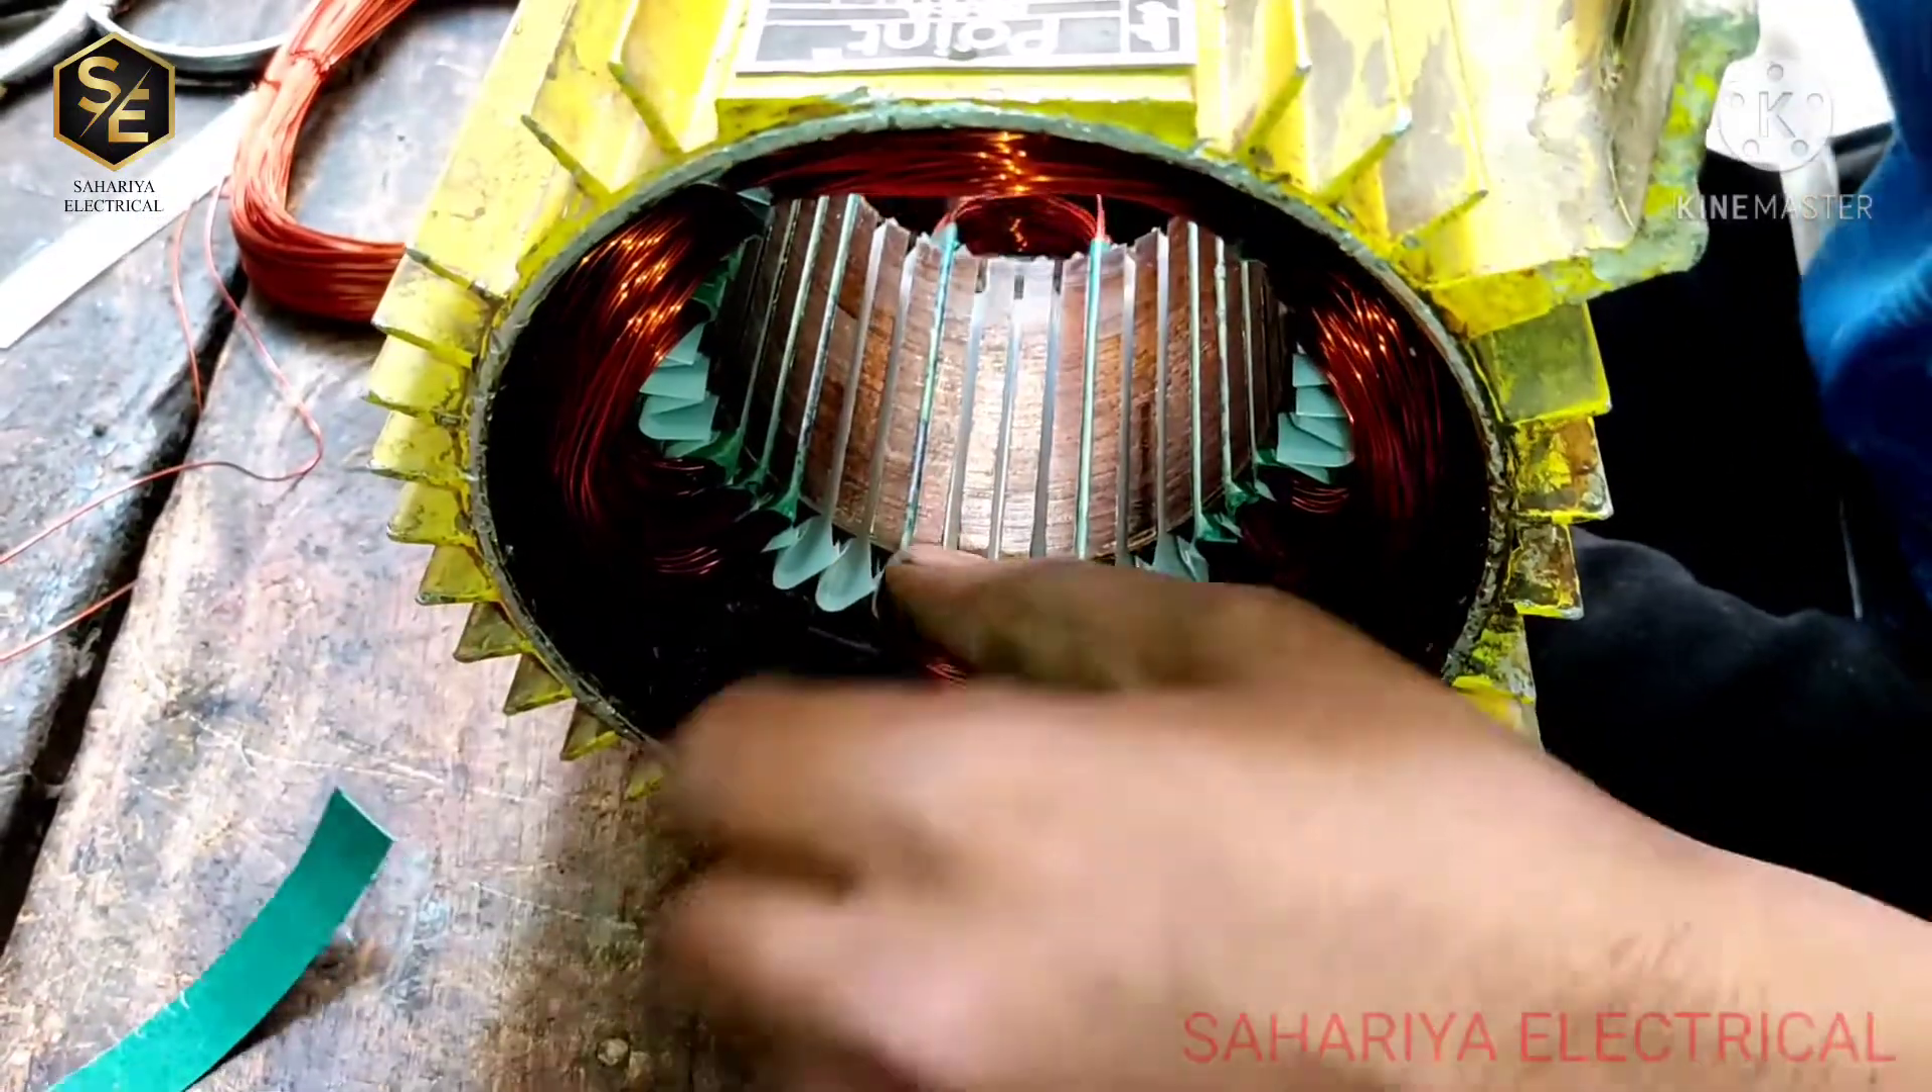यह देख लेजिए पेपर हमारा डल चुका है।